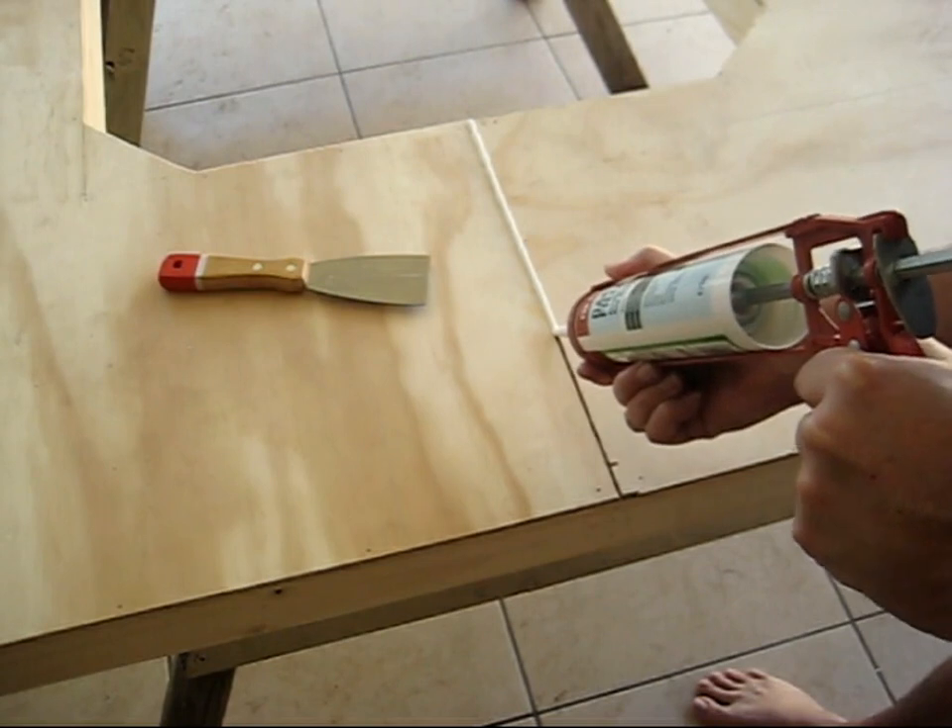Okay so I've got the plywood down now and I PVA glued and nailed the plywood down.